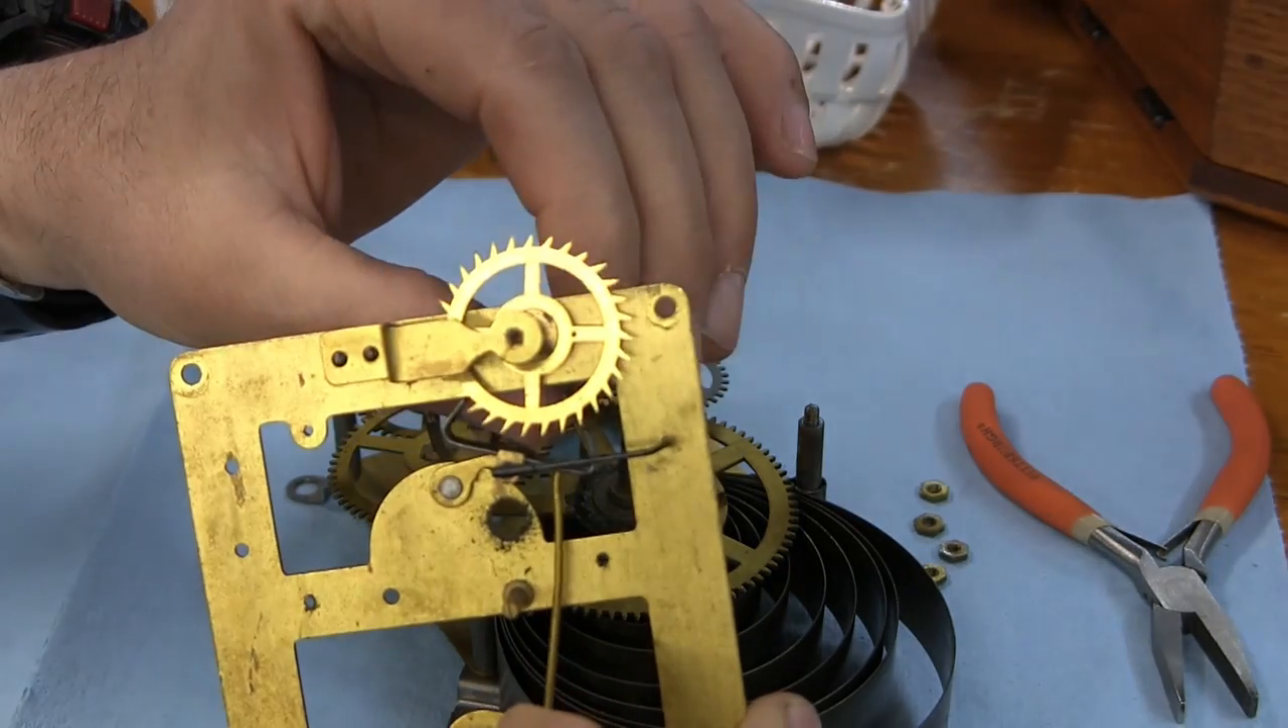So now what we have left on this front plate is the escape wheel which lifts out.